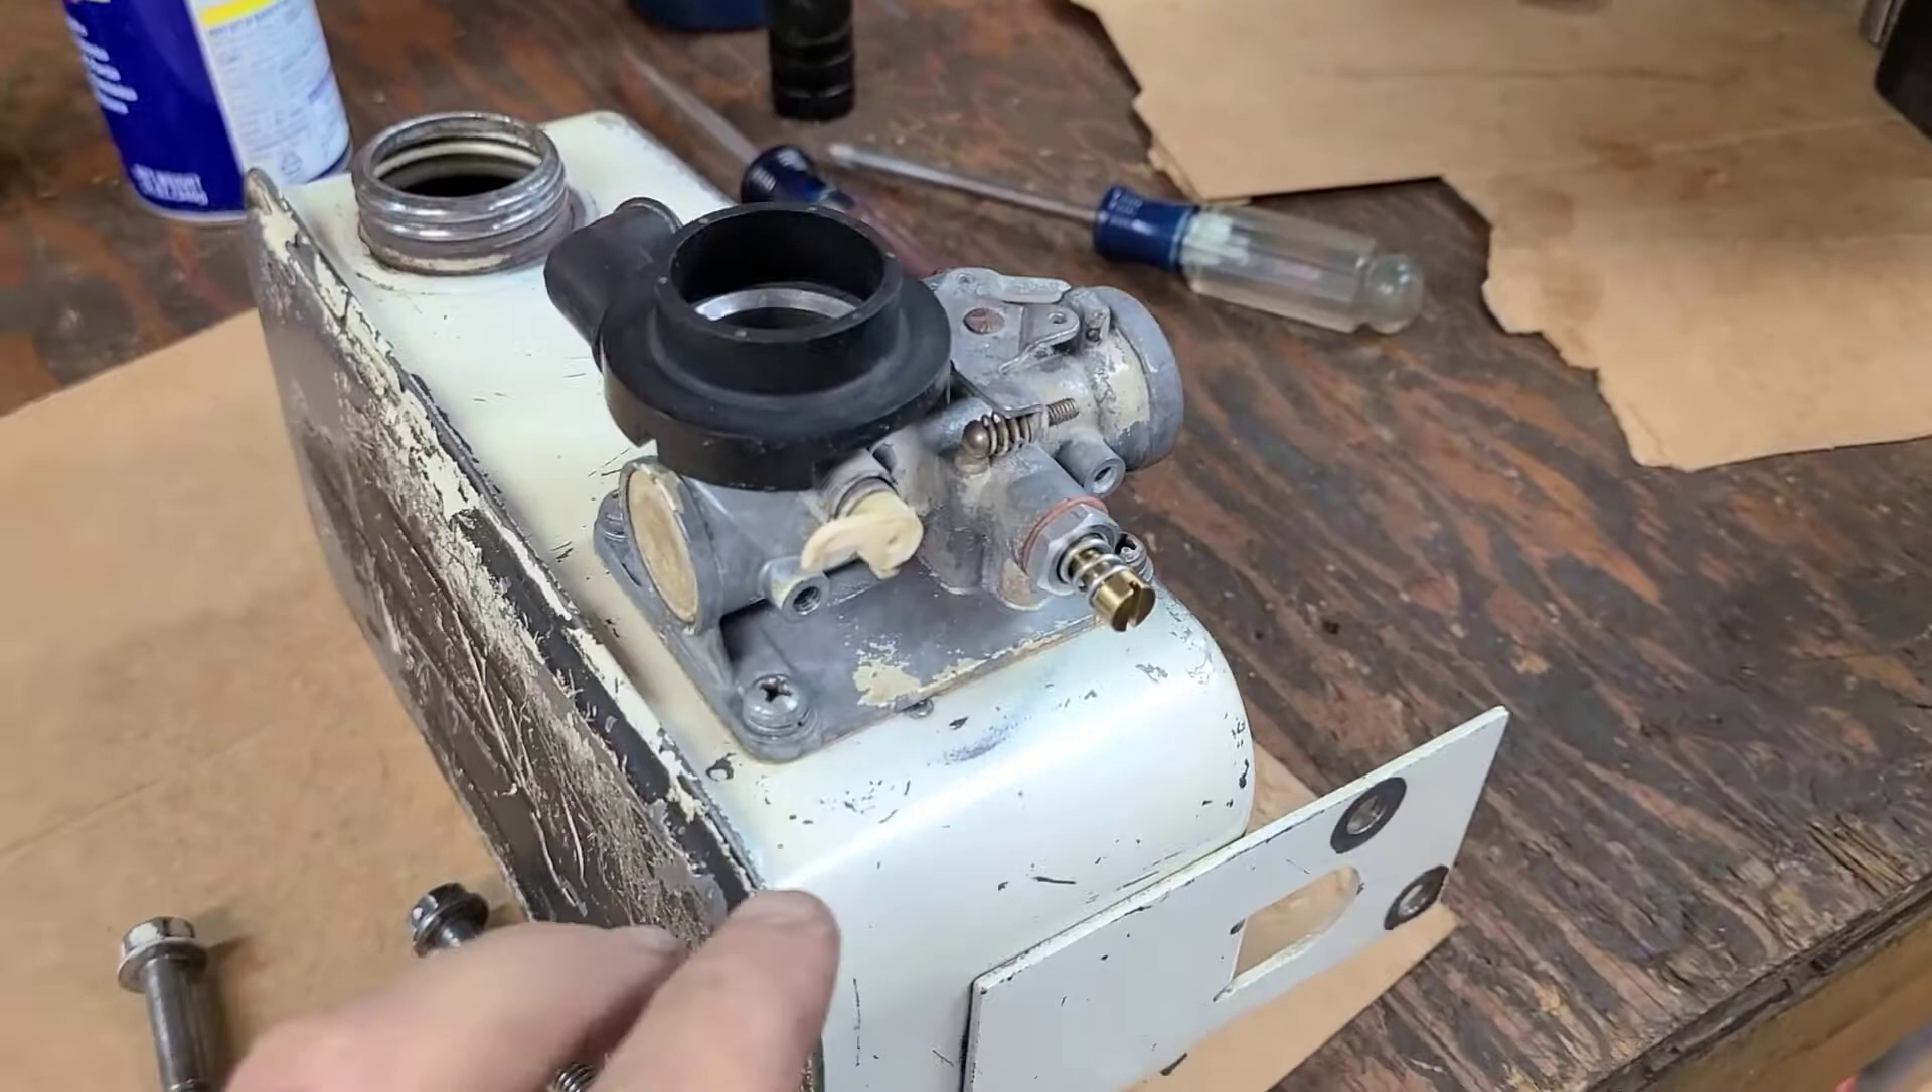Things are moving along smoothly so far uh carburetors installed.